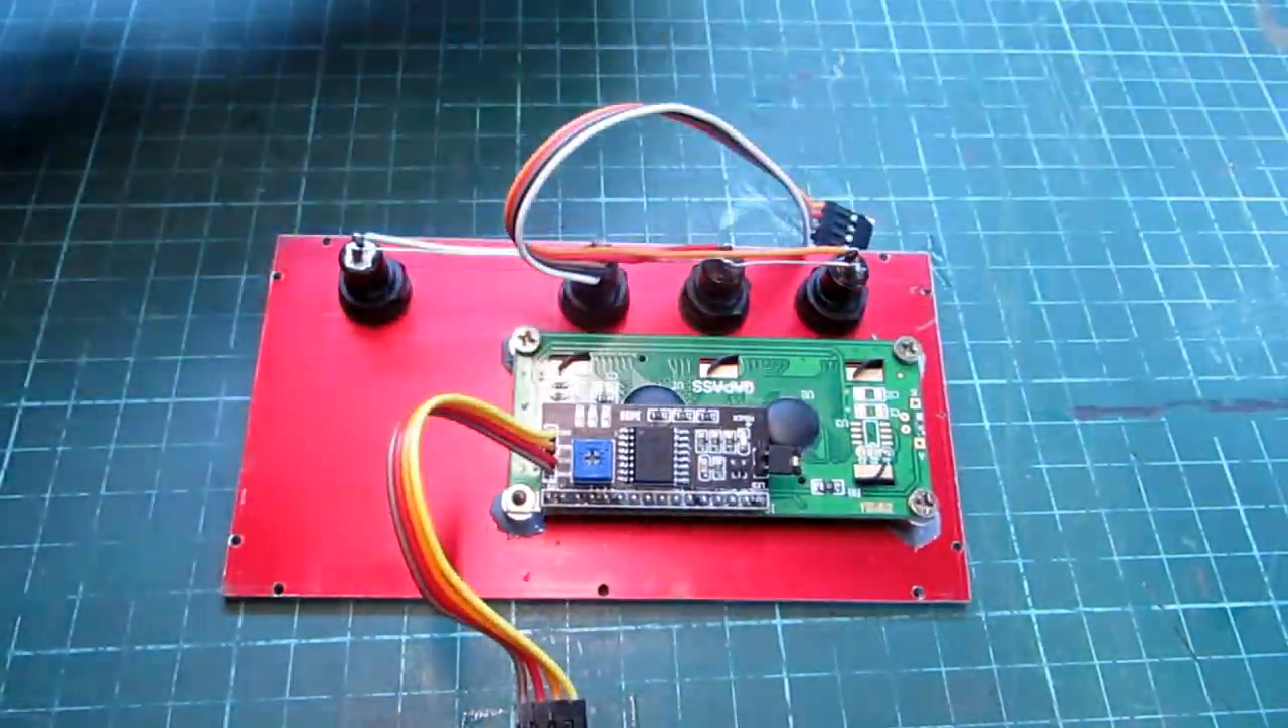The LCD is mounted with 4 screws to the front plate.